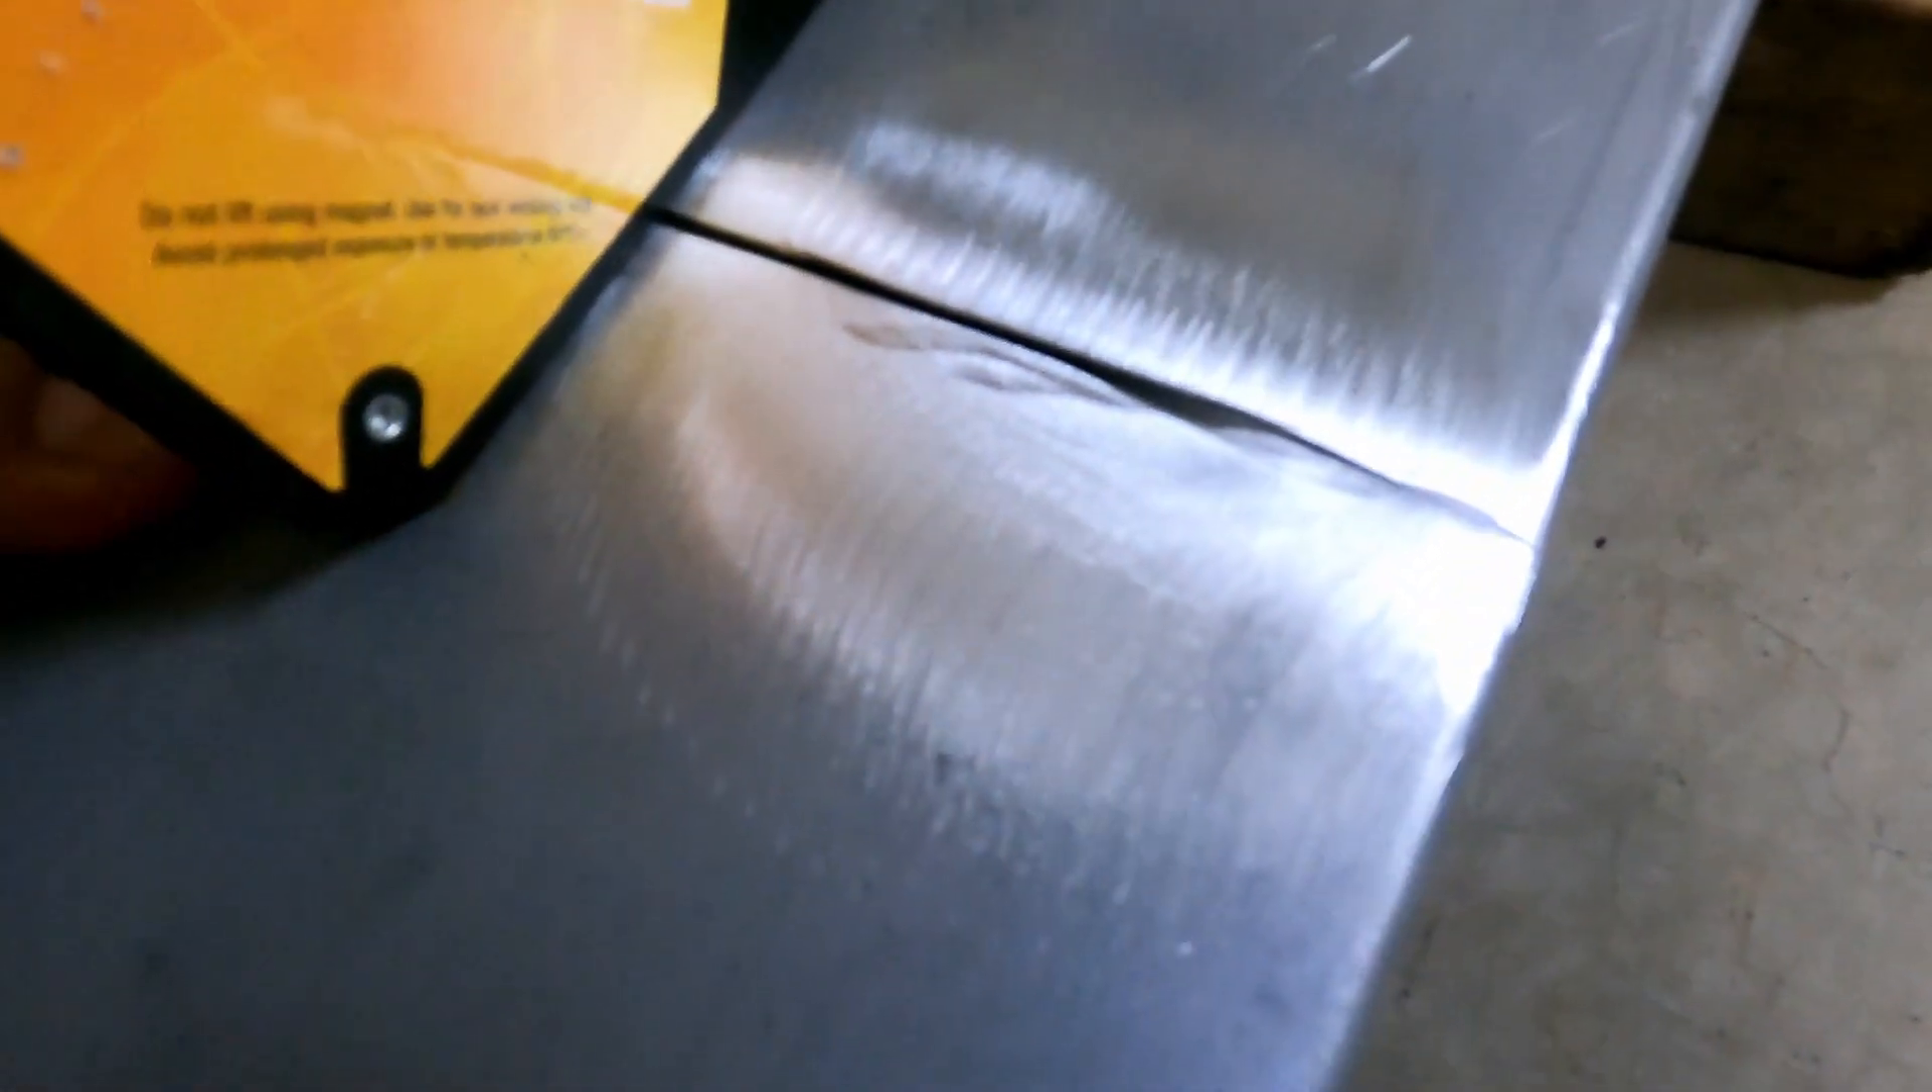You can see there's a bit of a gap there.